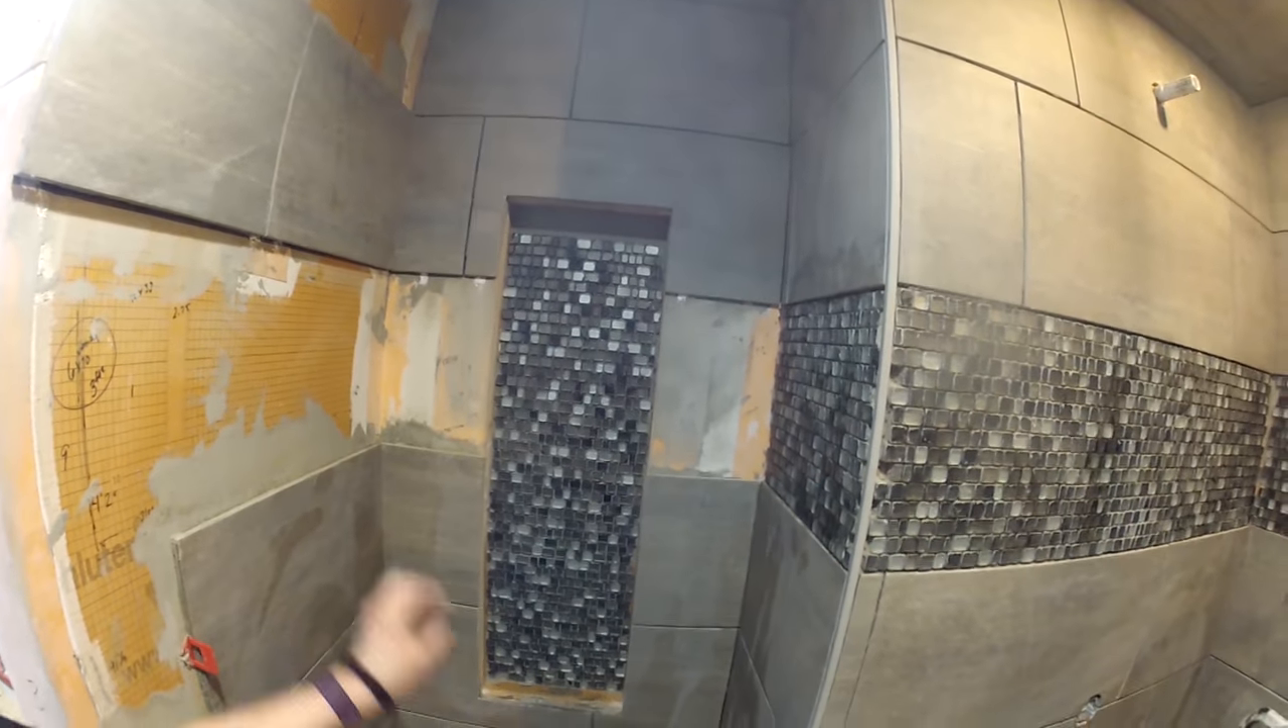I am waiting for the shelves from the fabricator to put in here so I've got it all framed out.